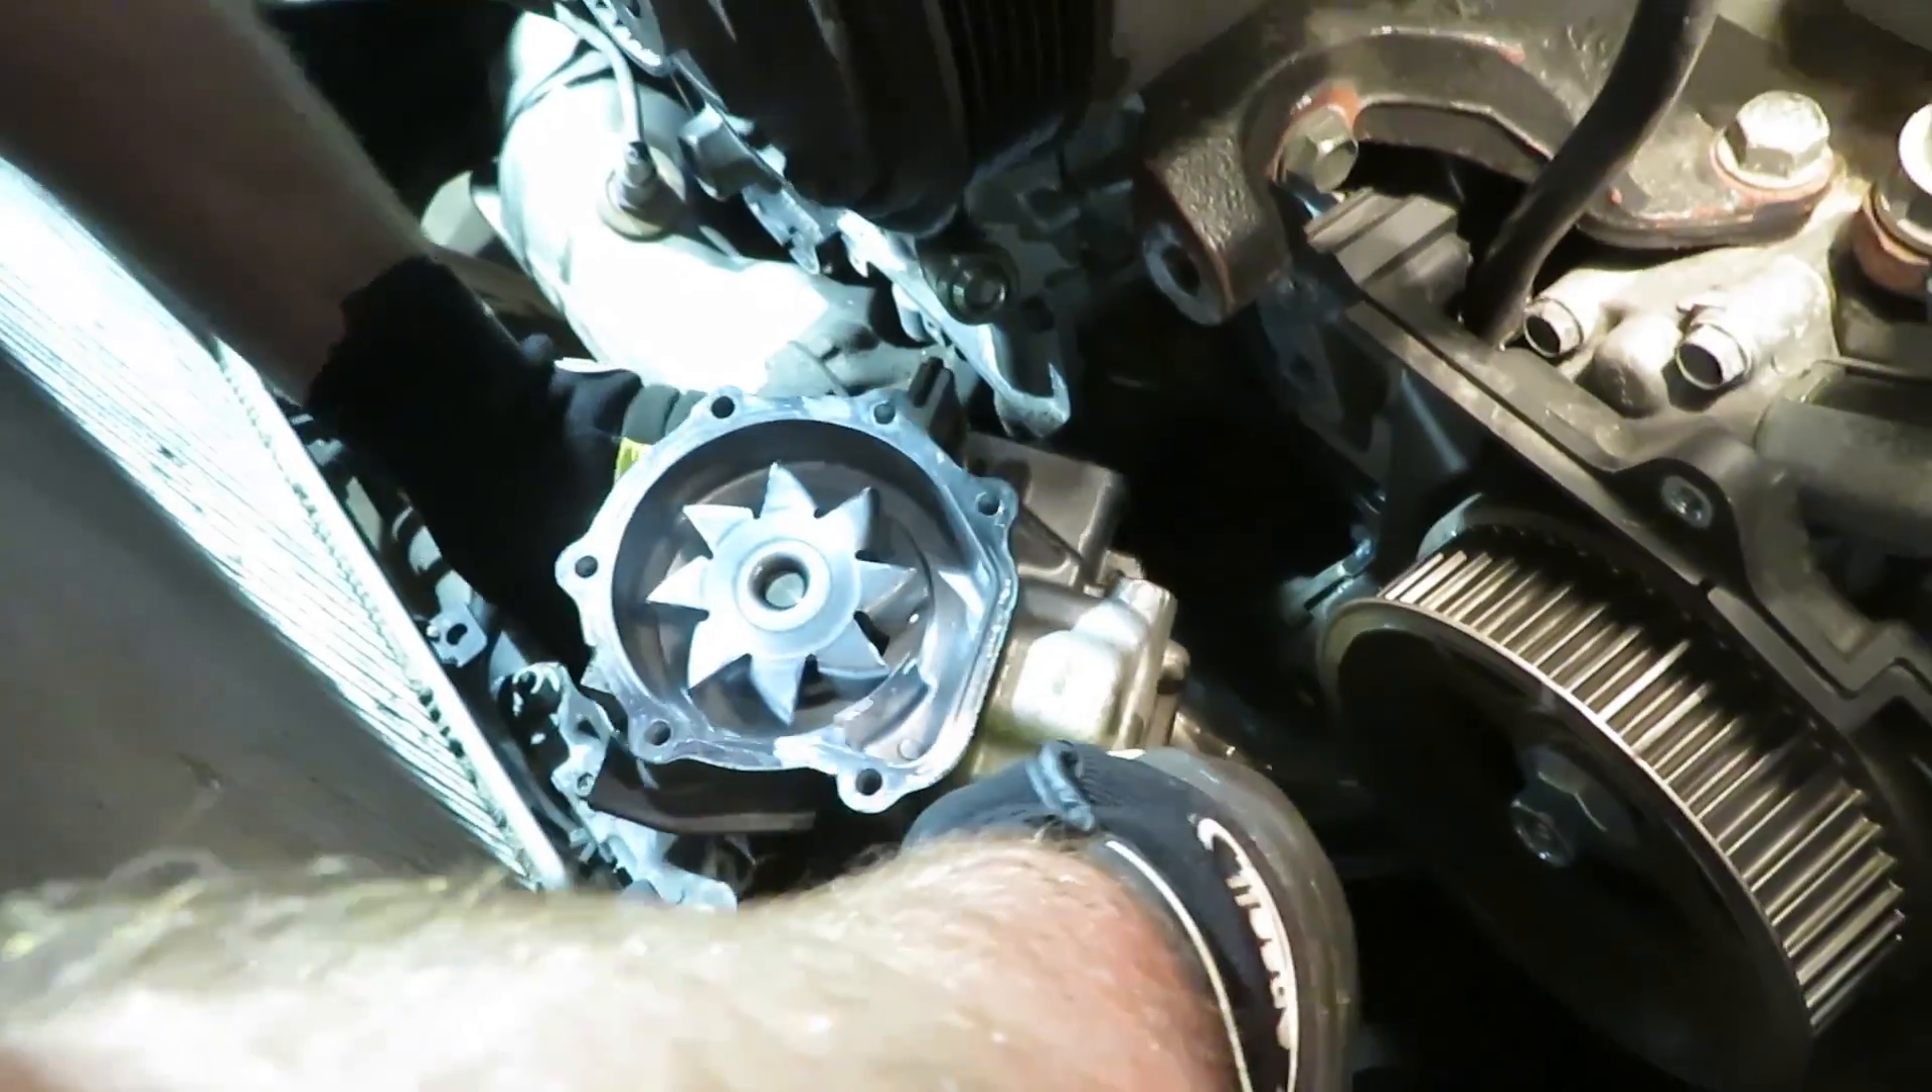And with that hose off, out comes the pump.